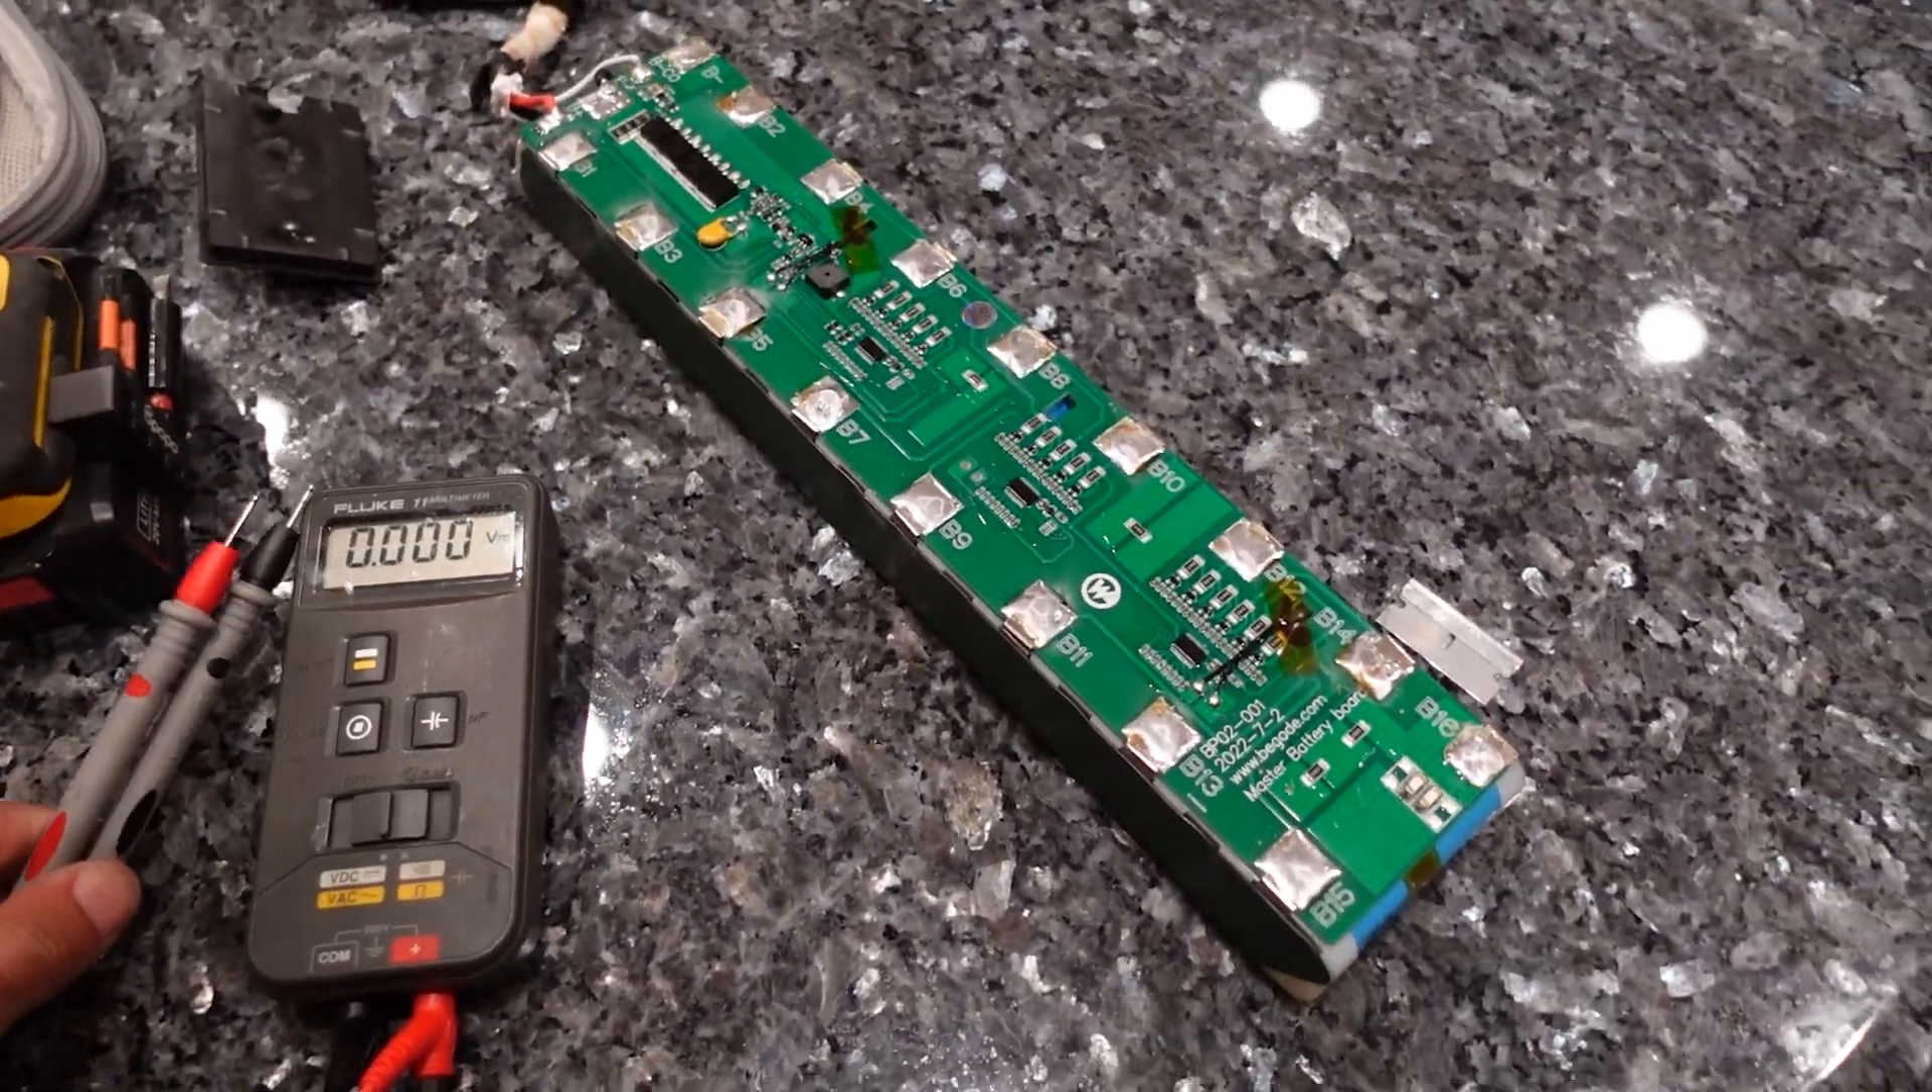Okay so we have made the battery naked.